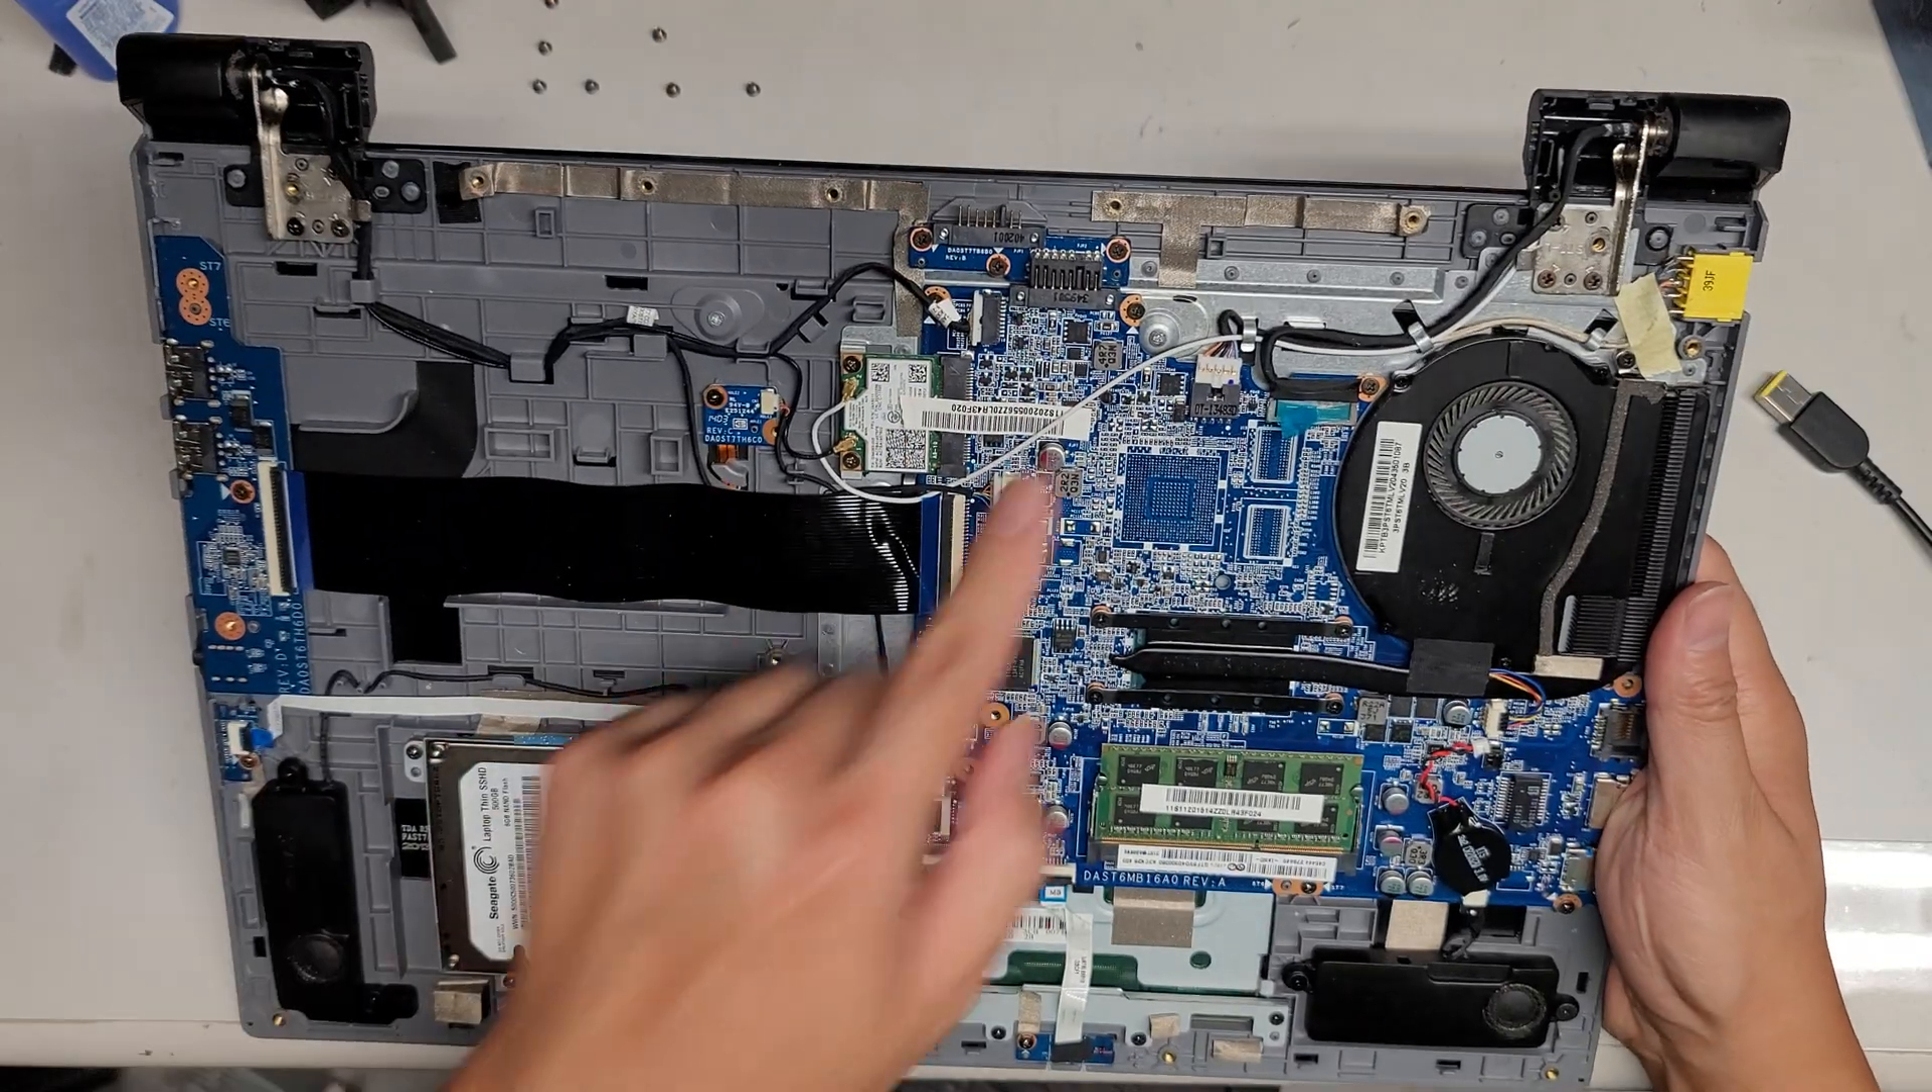Okay, so now that you got the bottom cover out, I'm going to do a quick one because I have to return this computer to my customer soon.